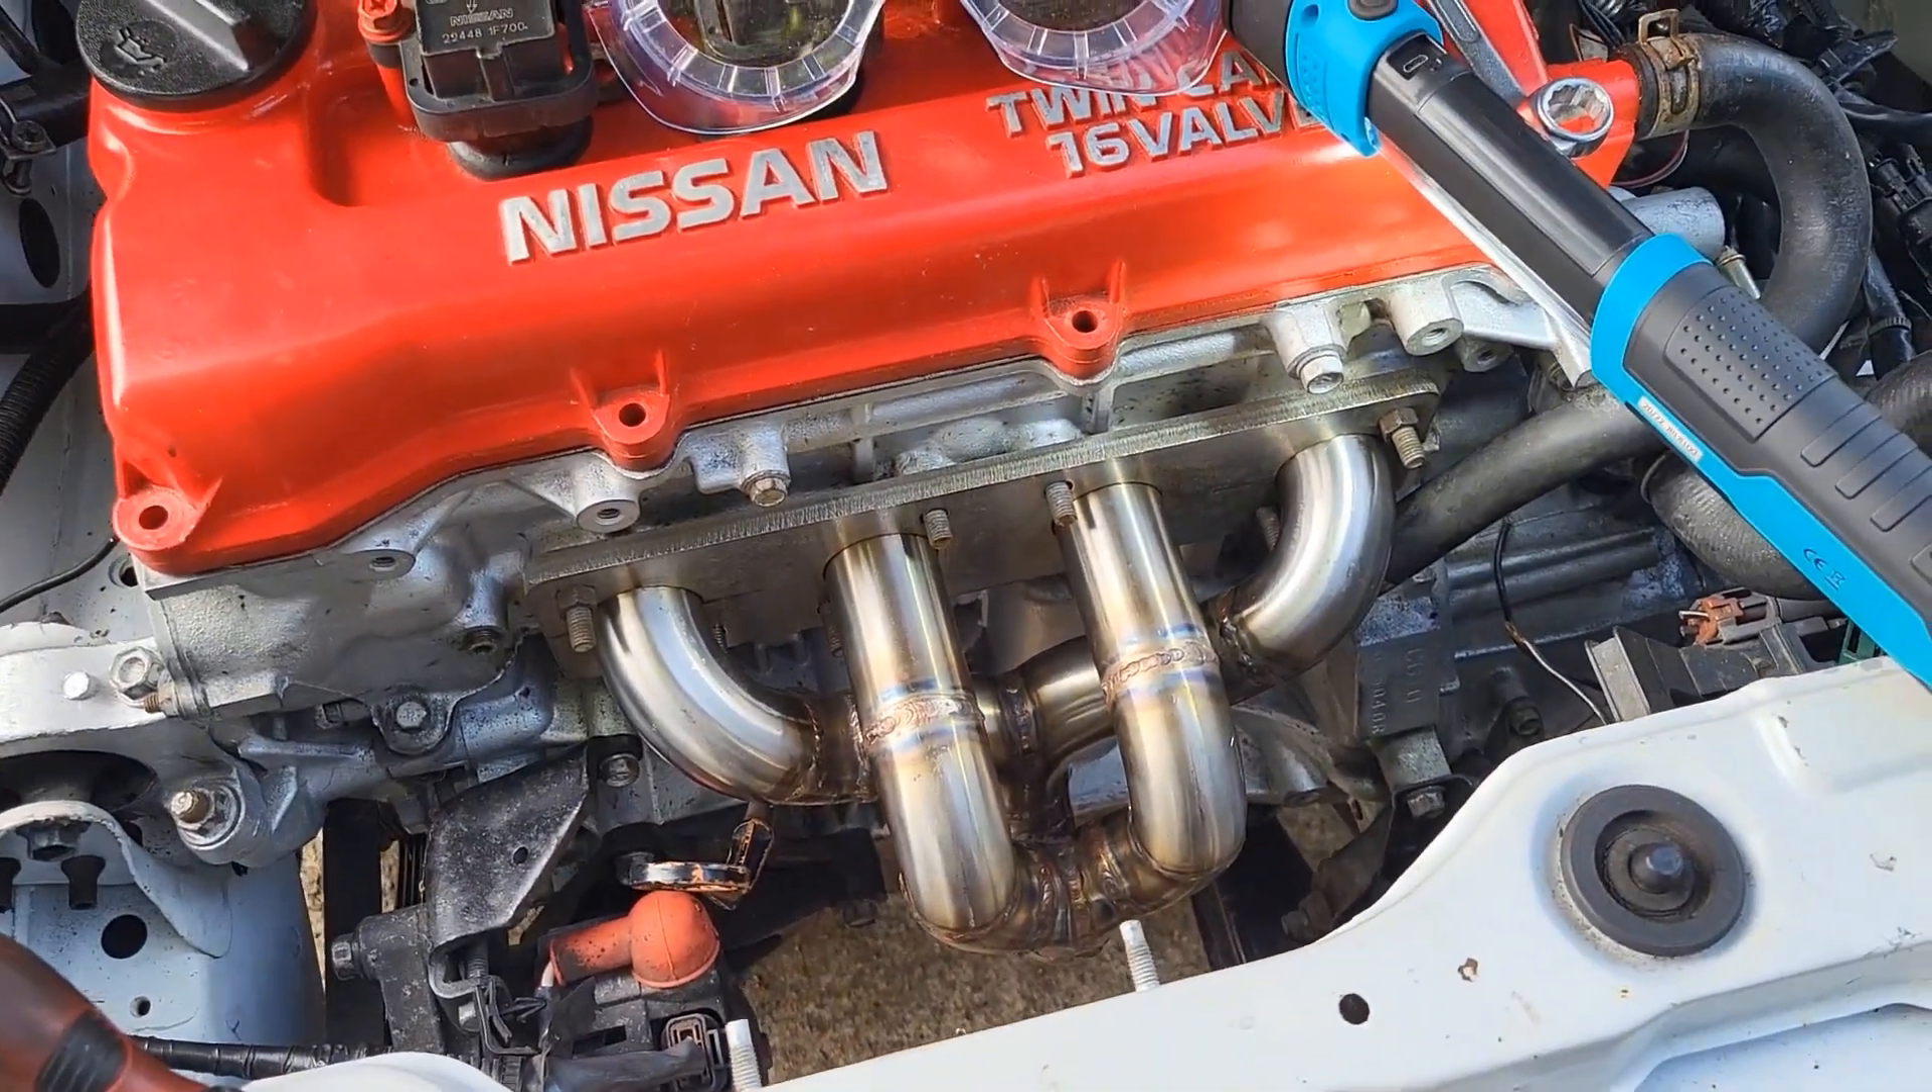There we go the manifold now fits onto the engine.